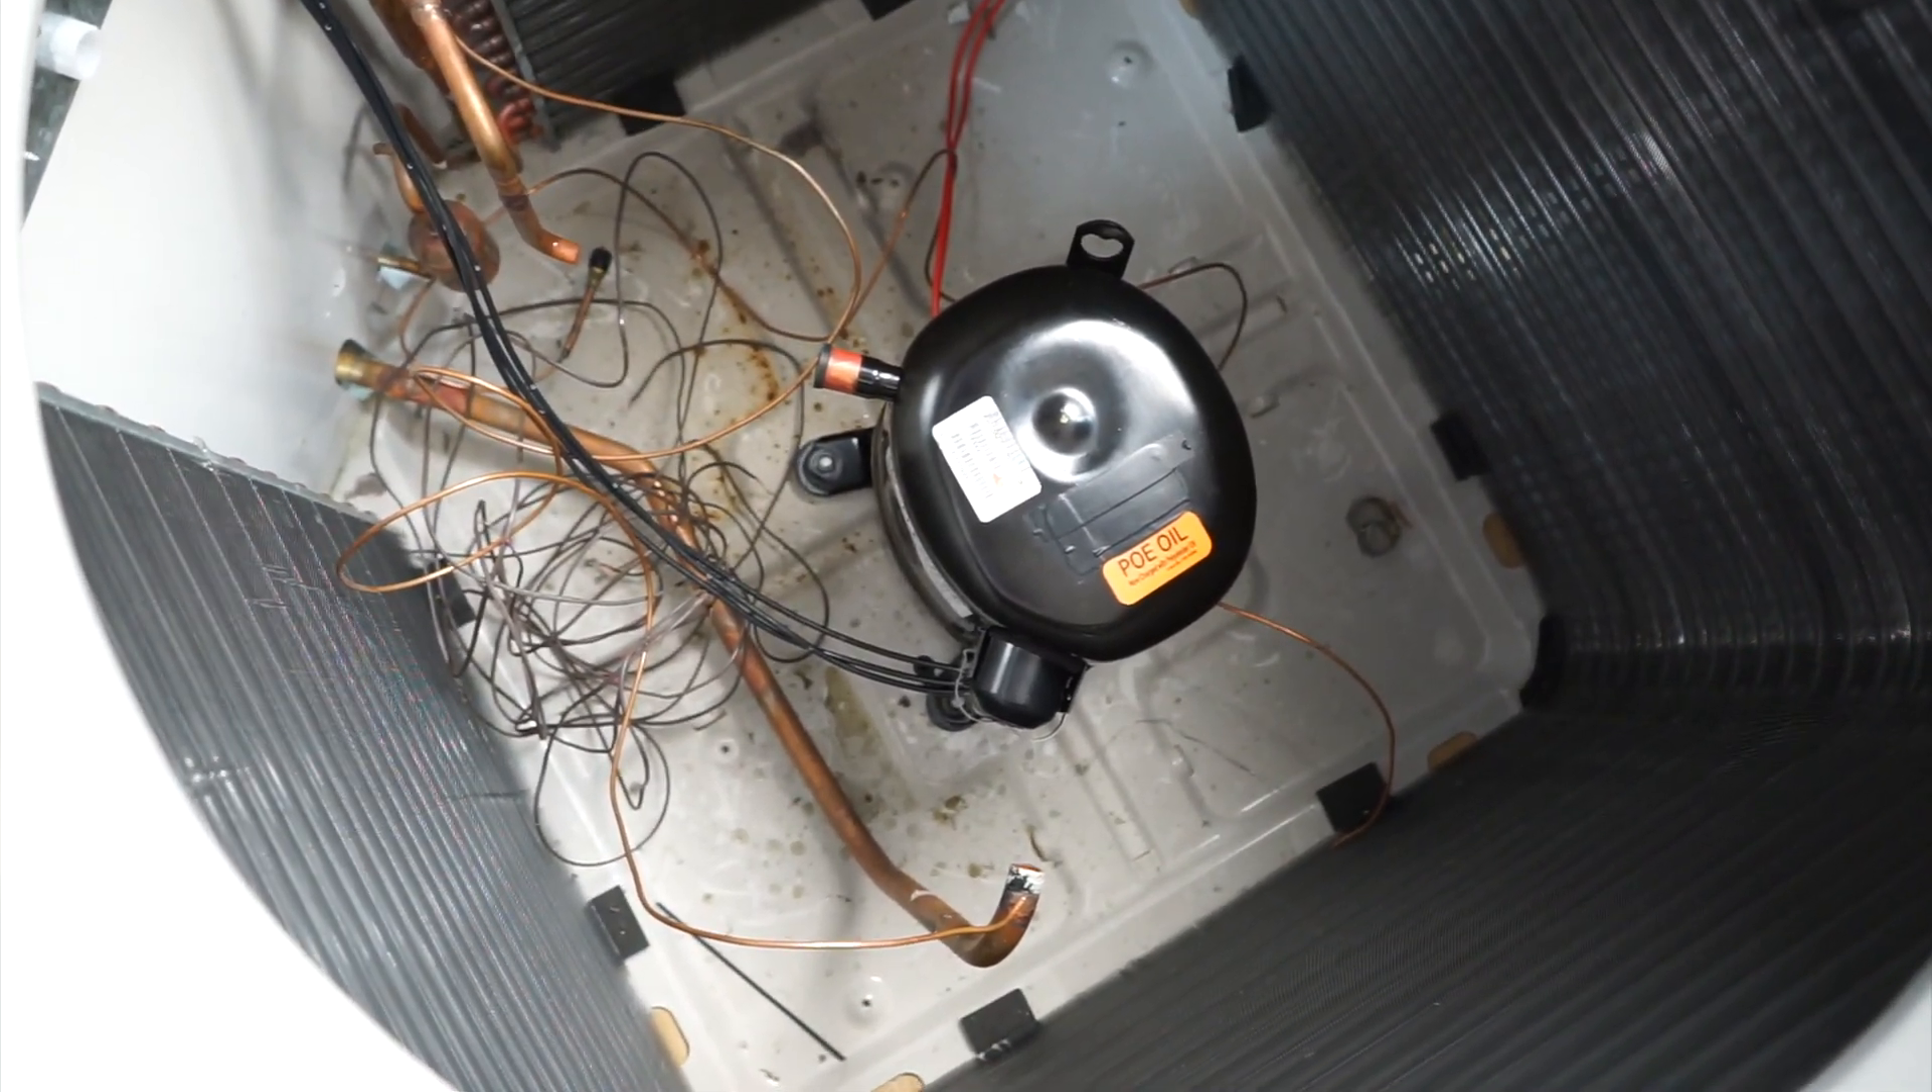Now we have our Titan Force compressor back in the condensing unit.